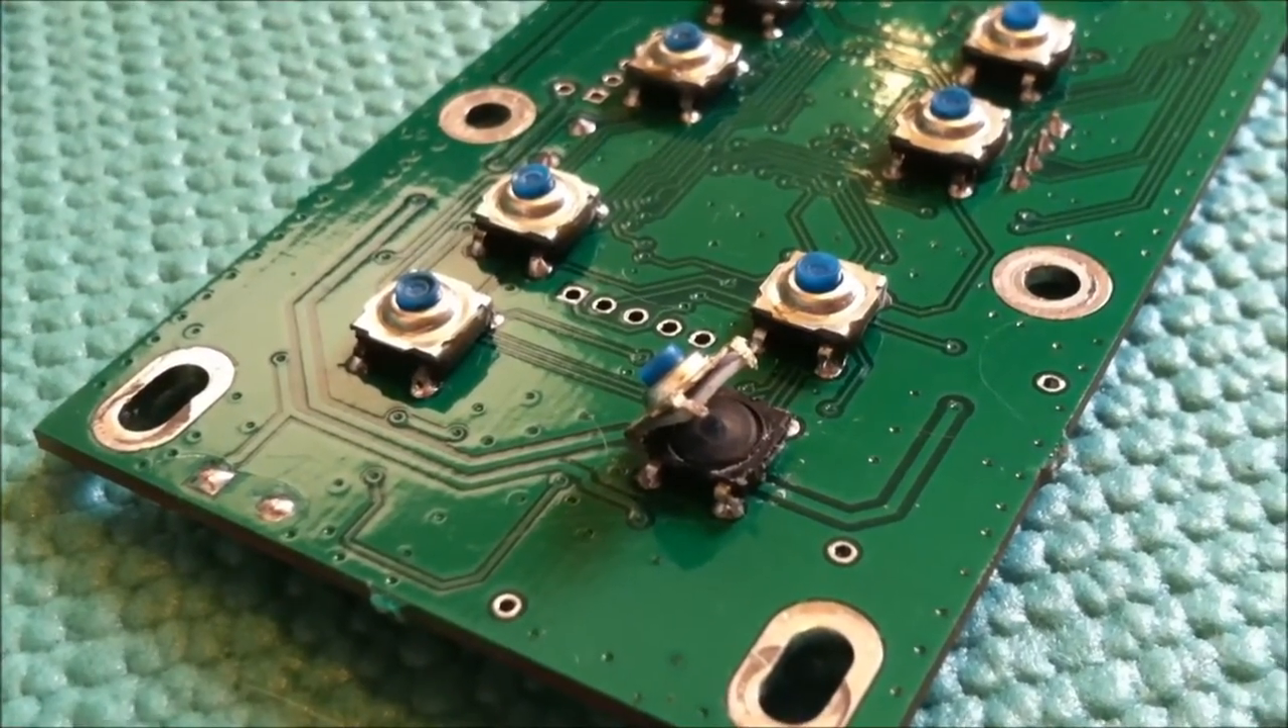Now notice I got this switch taken apart.